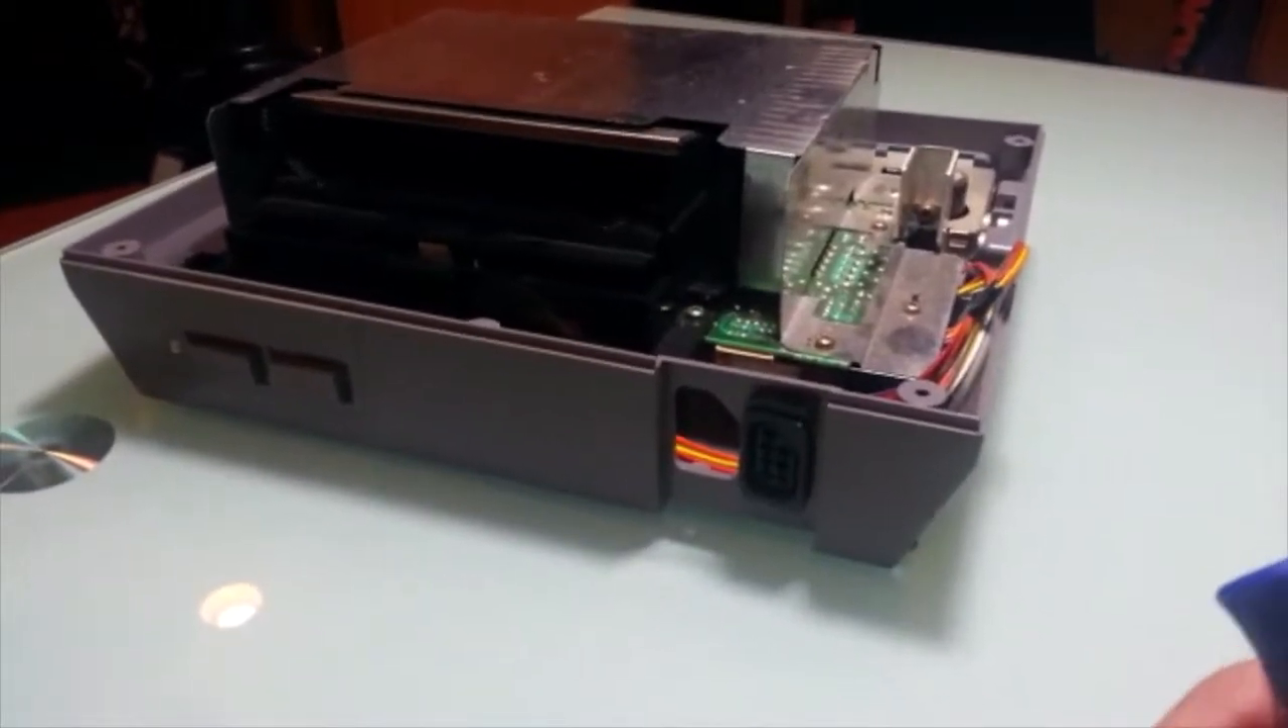Okay I'm back and as you can see now I have this old NES that I took apart.